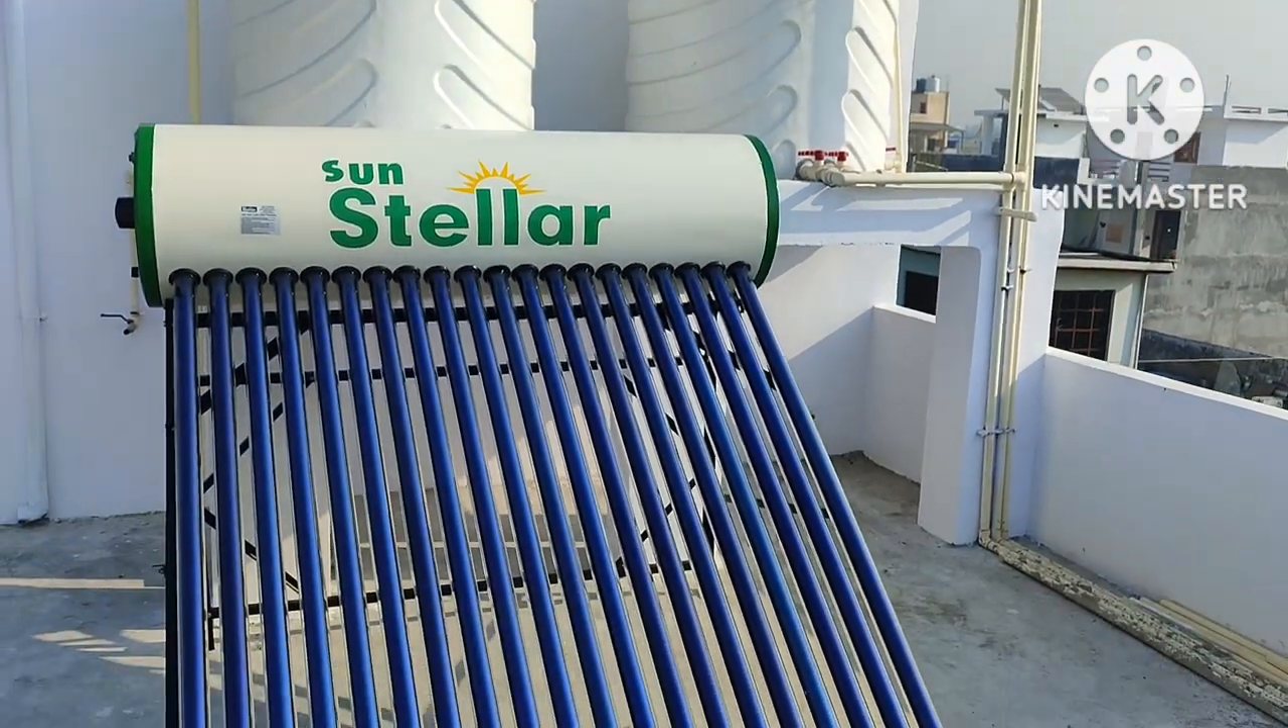तो दोस्तों जैसे कि आप देख रहे हैं हमारा ये solar water heater लग चुका है।